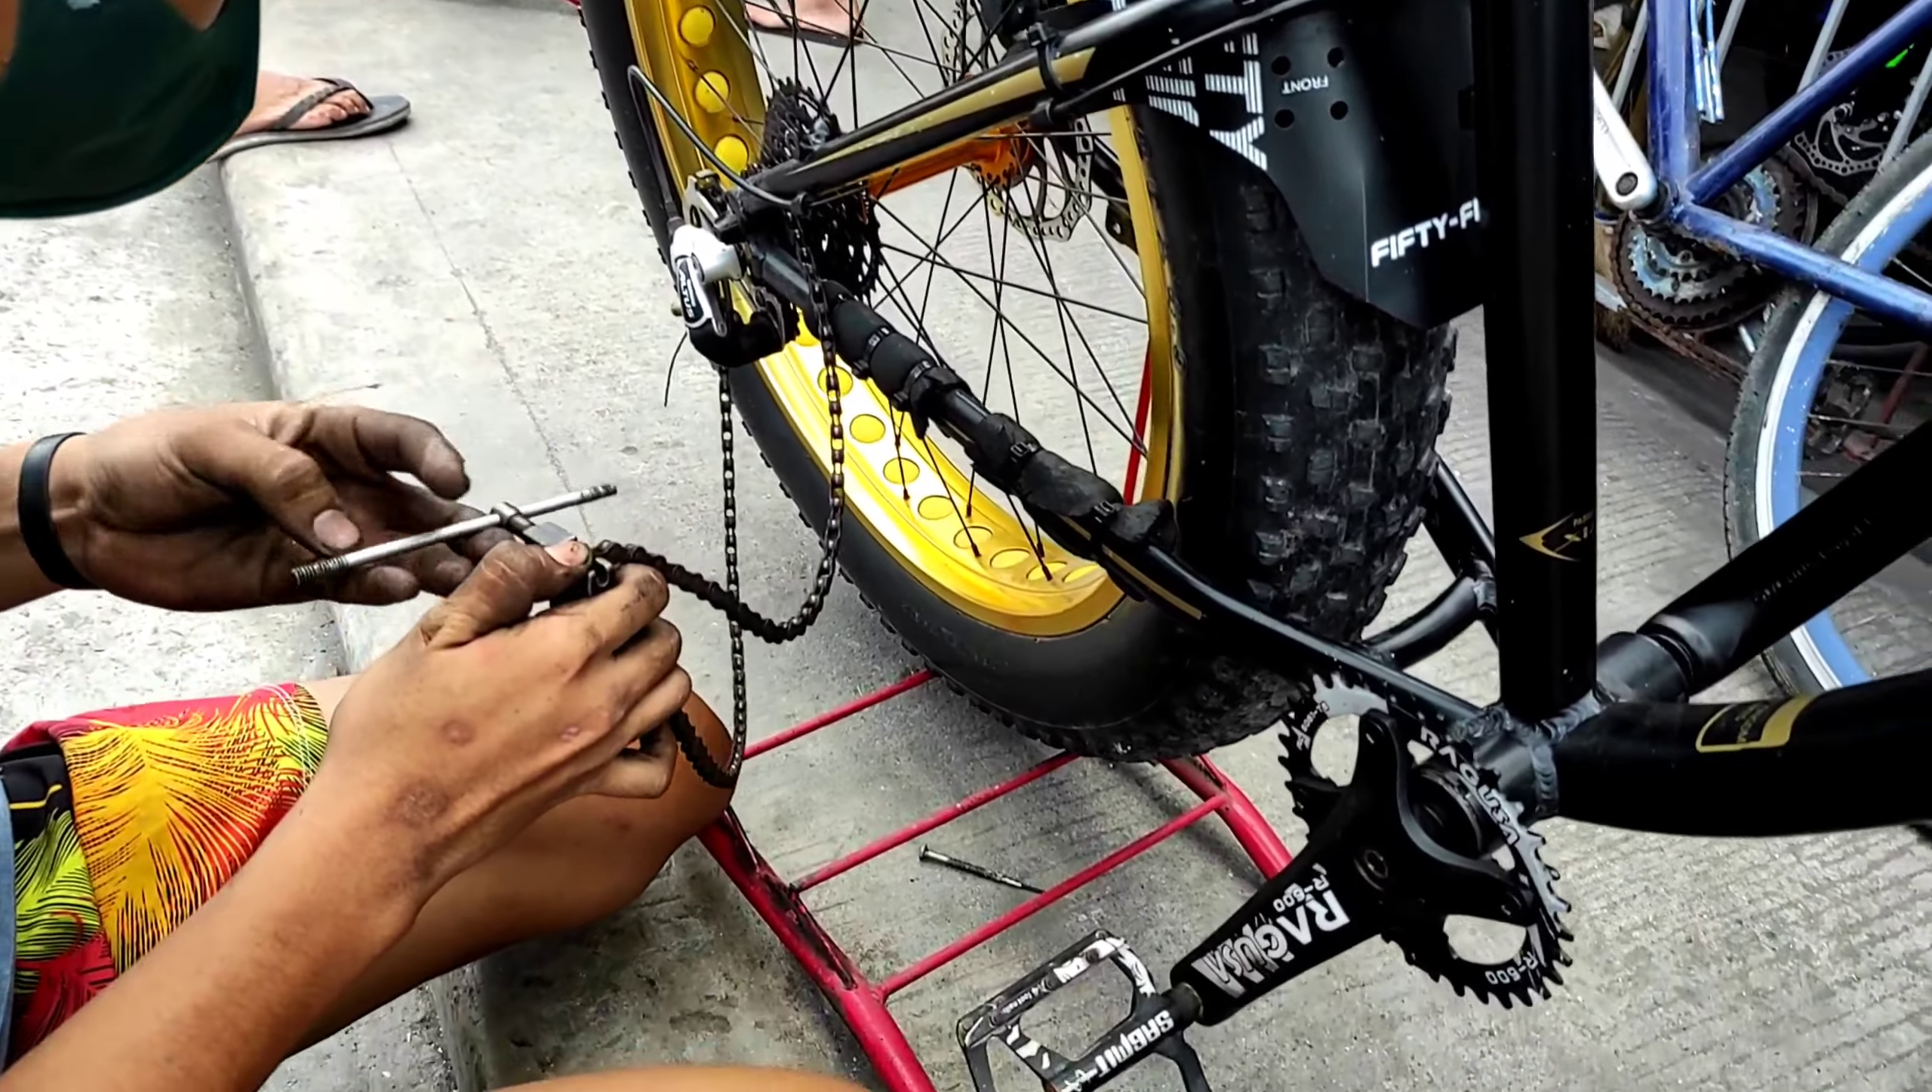Ayan, nakabit na yung crank set.